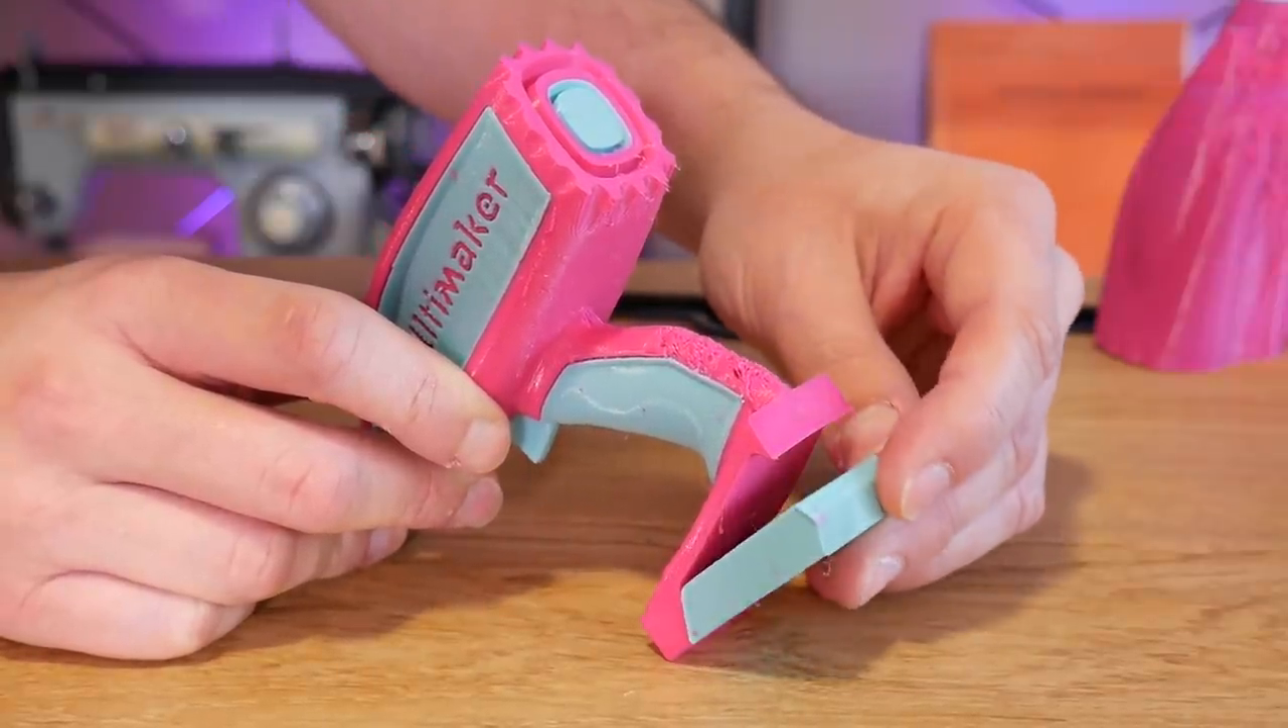Like you can see here, it's sort of lifting free because the two parts are just really, like, just touching.